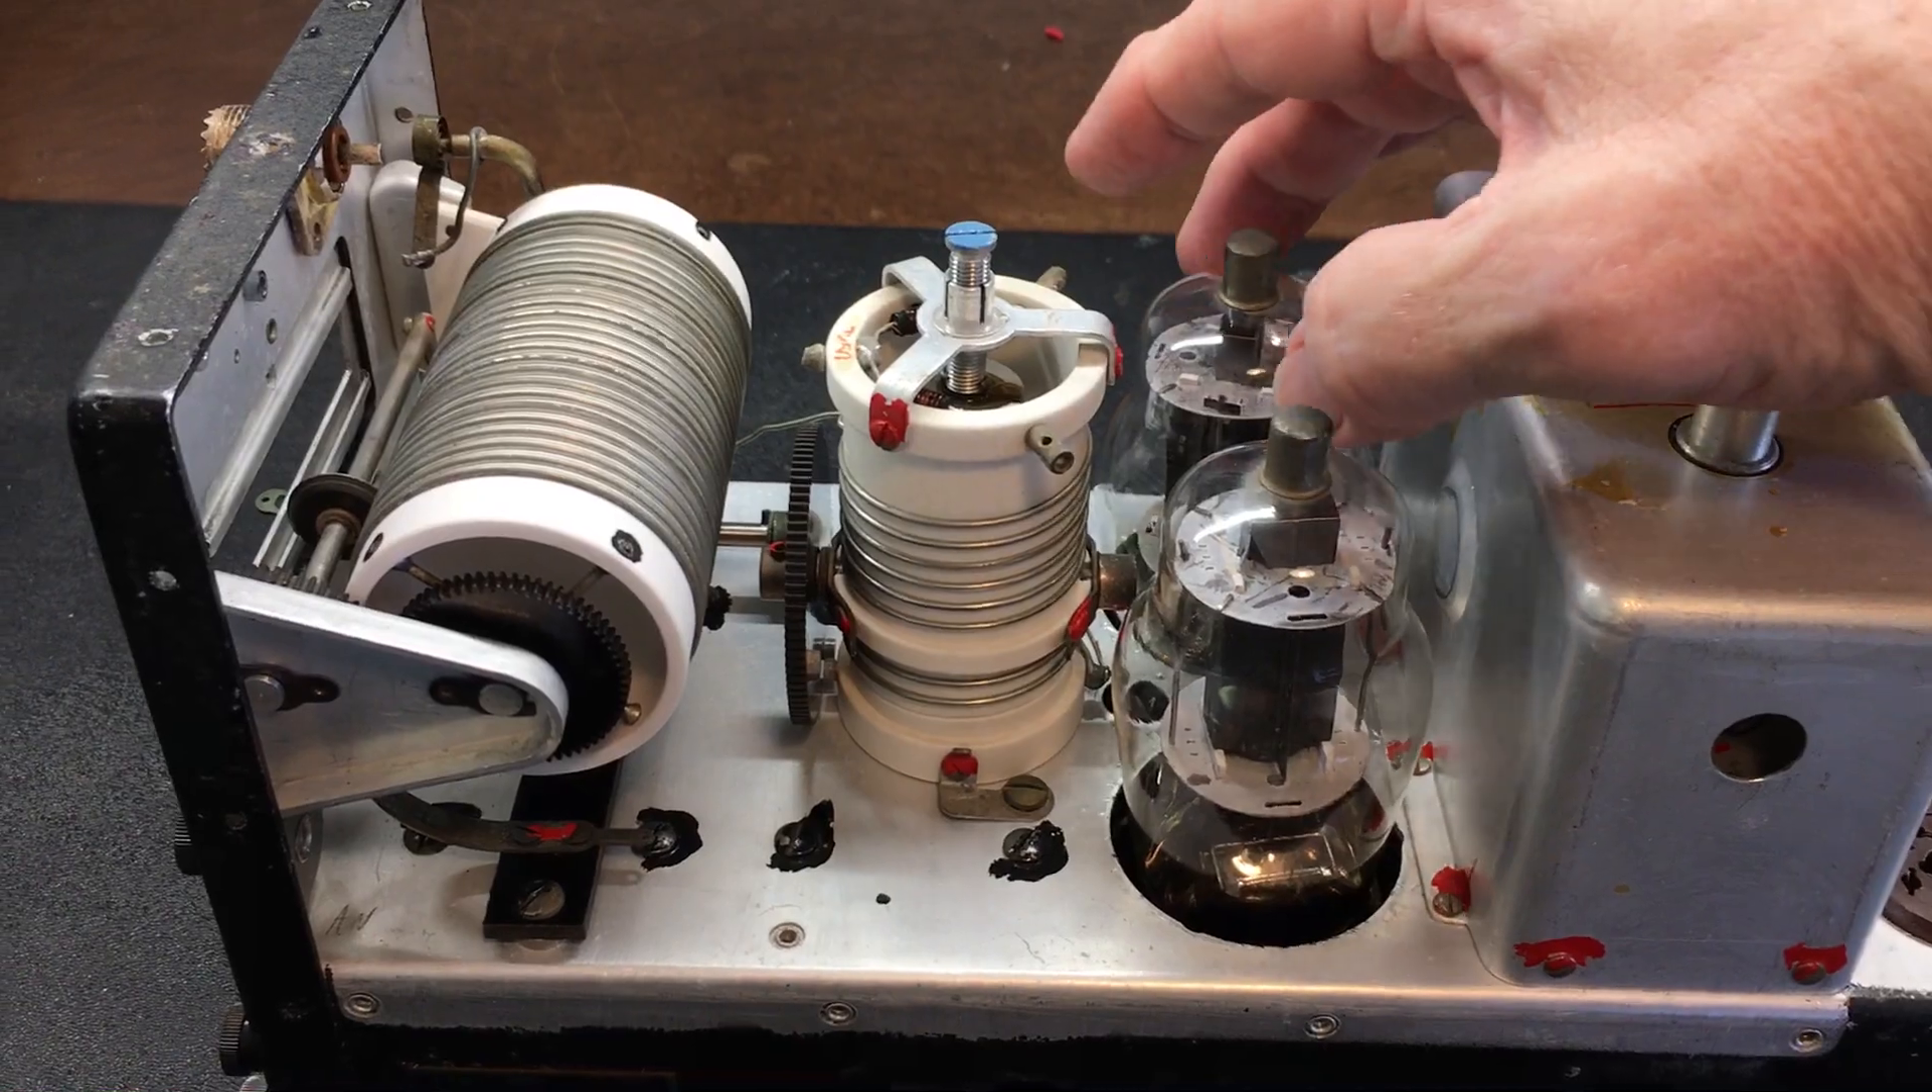I've removed a few items, but what we're going to have to do is remove all the vacuum tubes.